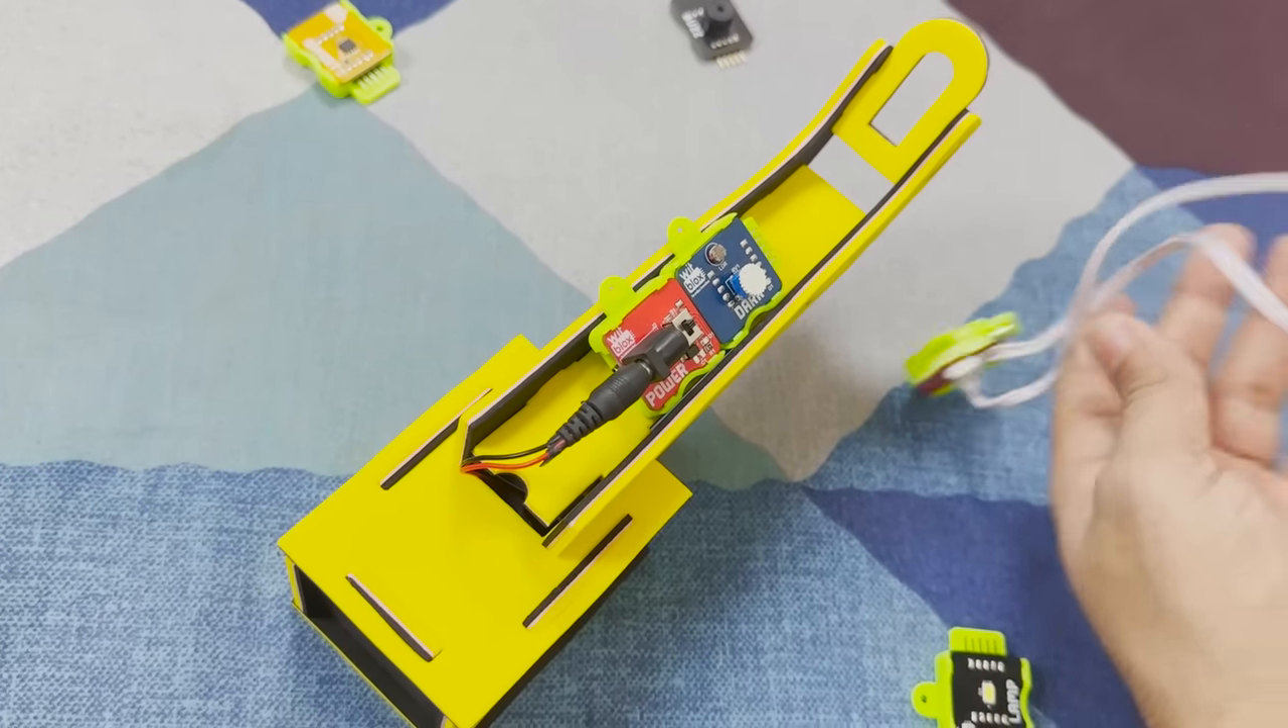तो यह लग गया अपना dark sensor।